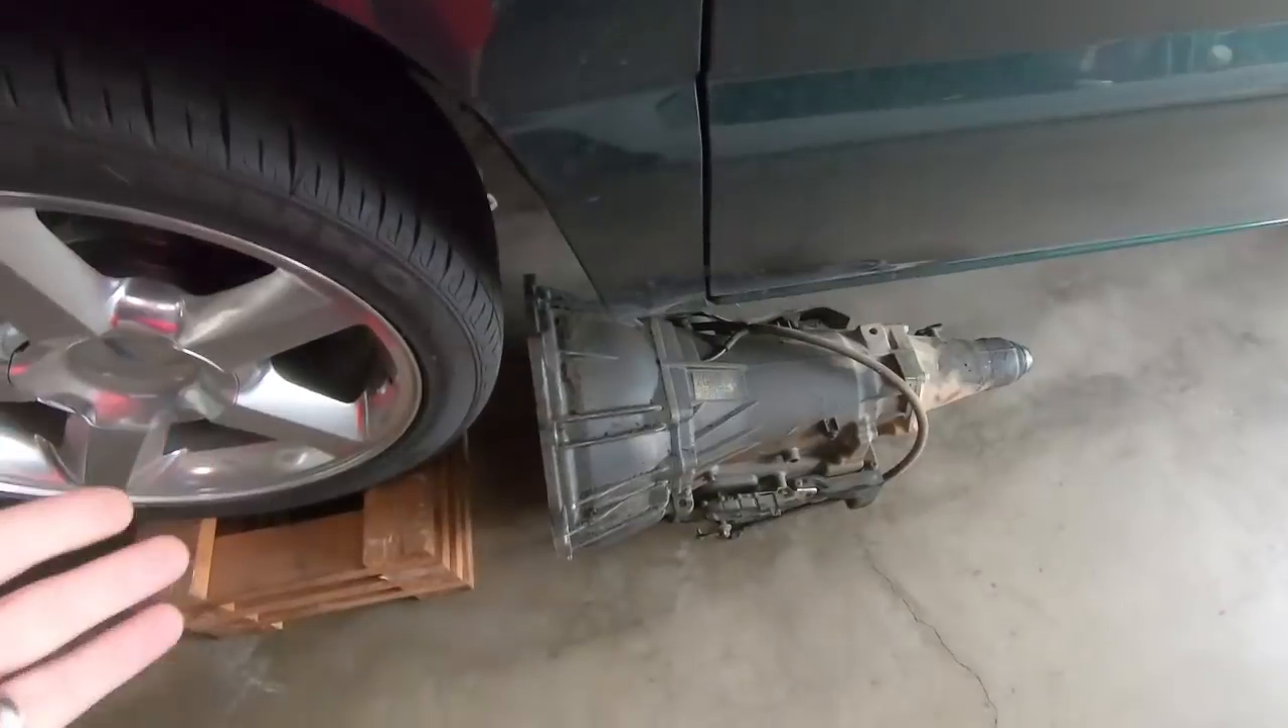So at this point, I do have the transmission out and it is the next day.